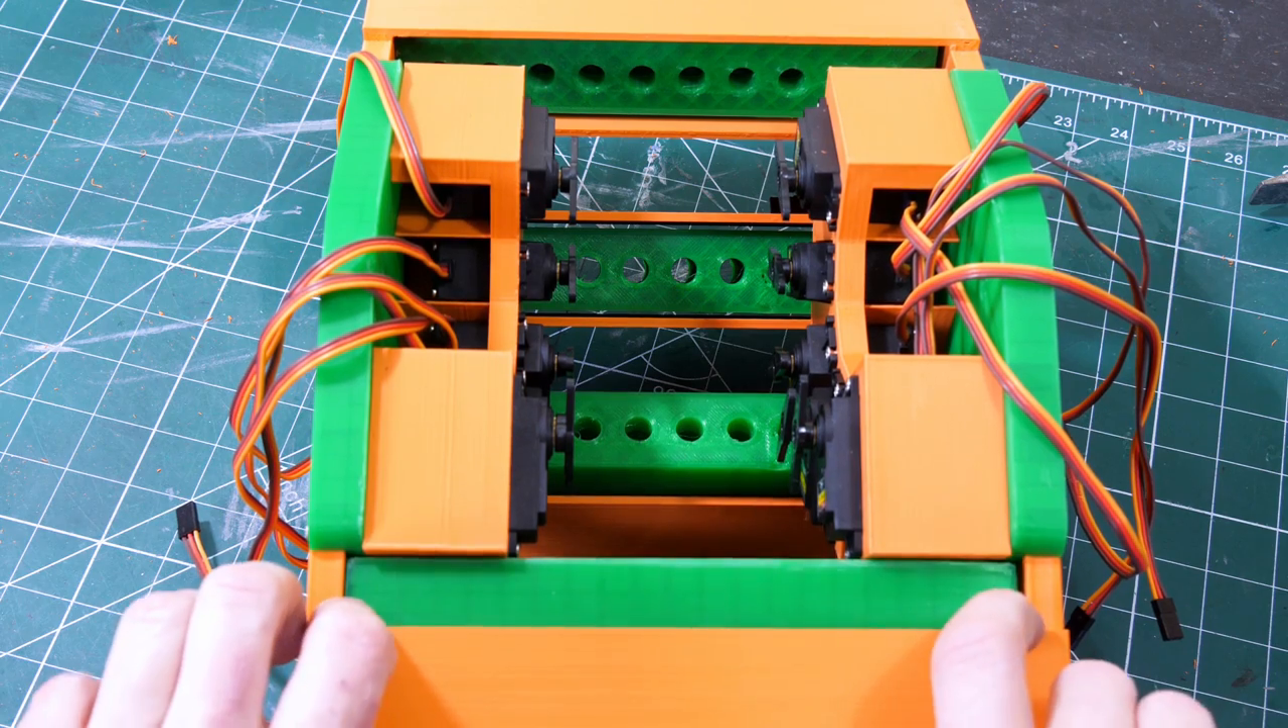So I just need to wire all these servos in now, all 10 of them, and write some code to rotate them.